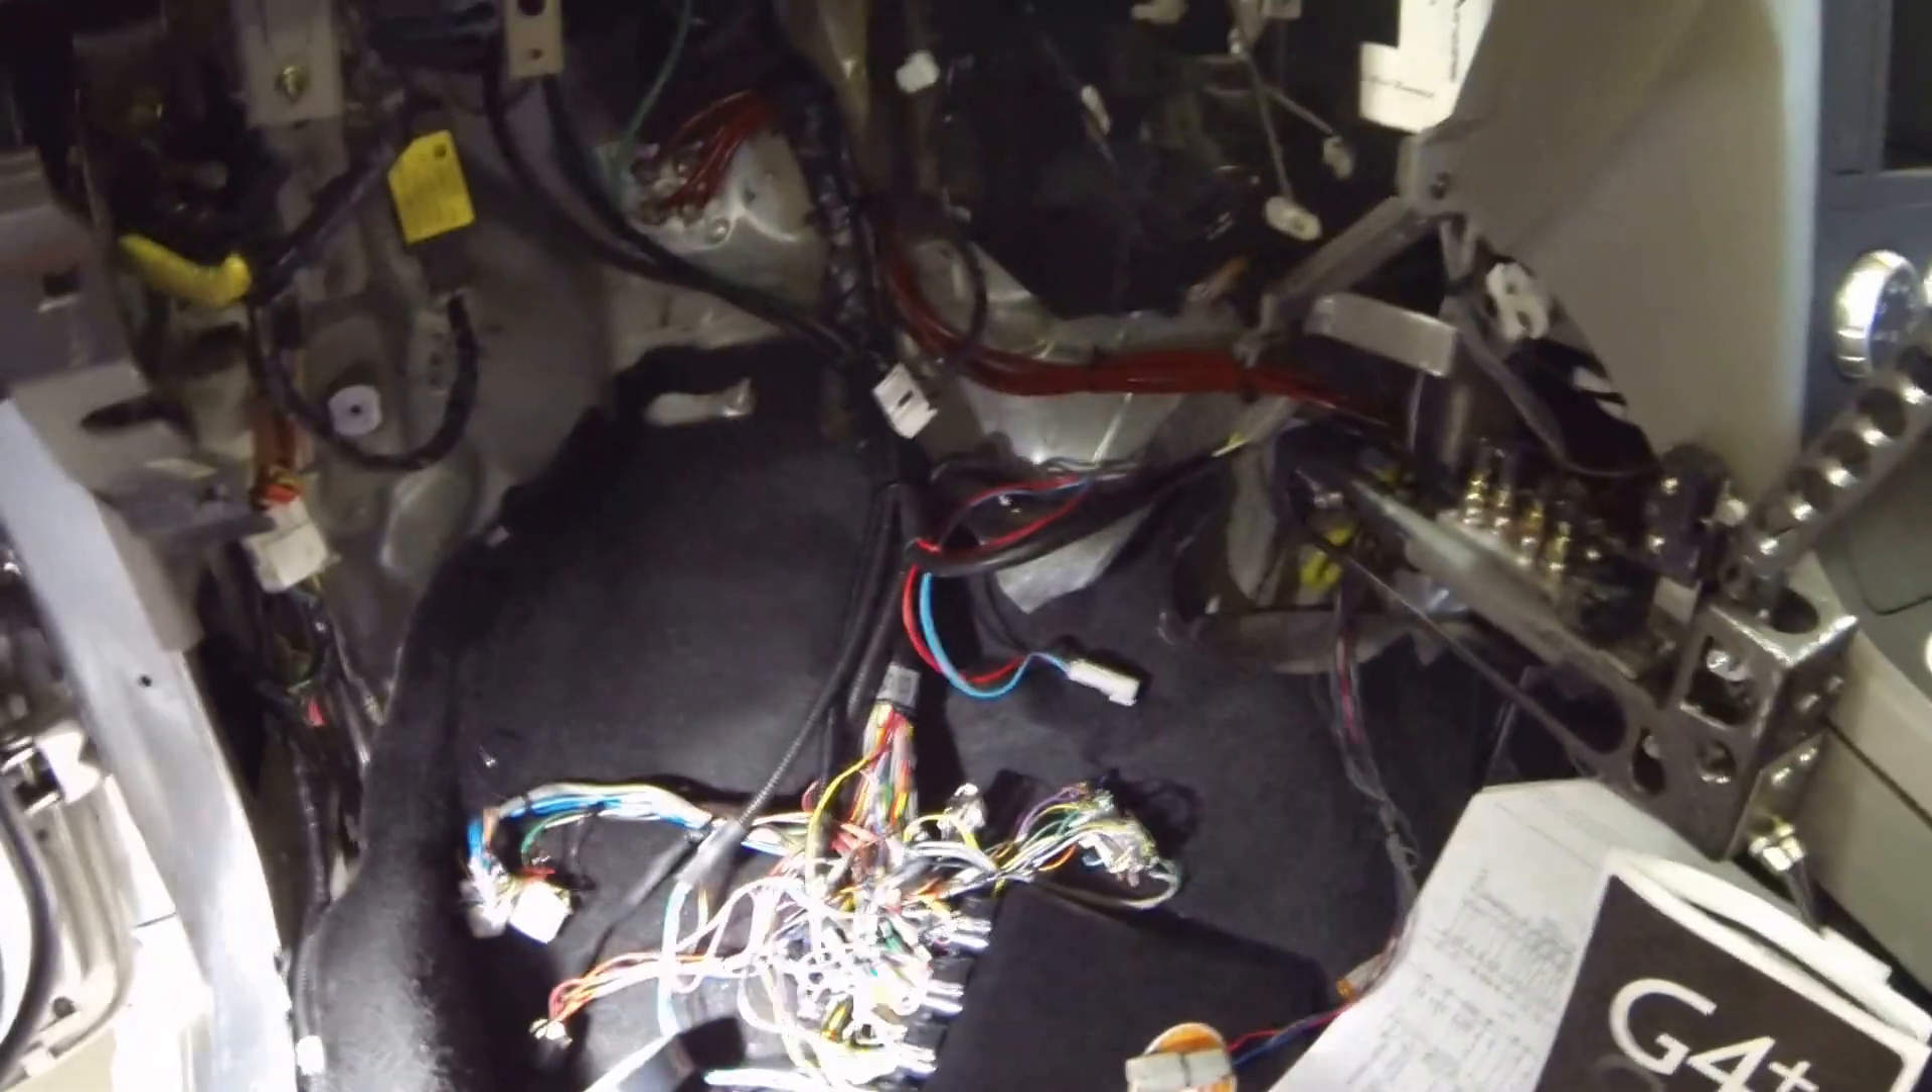Down here, we've got a mess of wiring, which is the engine management. It's obviously not fully wrapped up just yet.